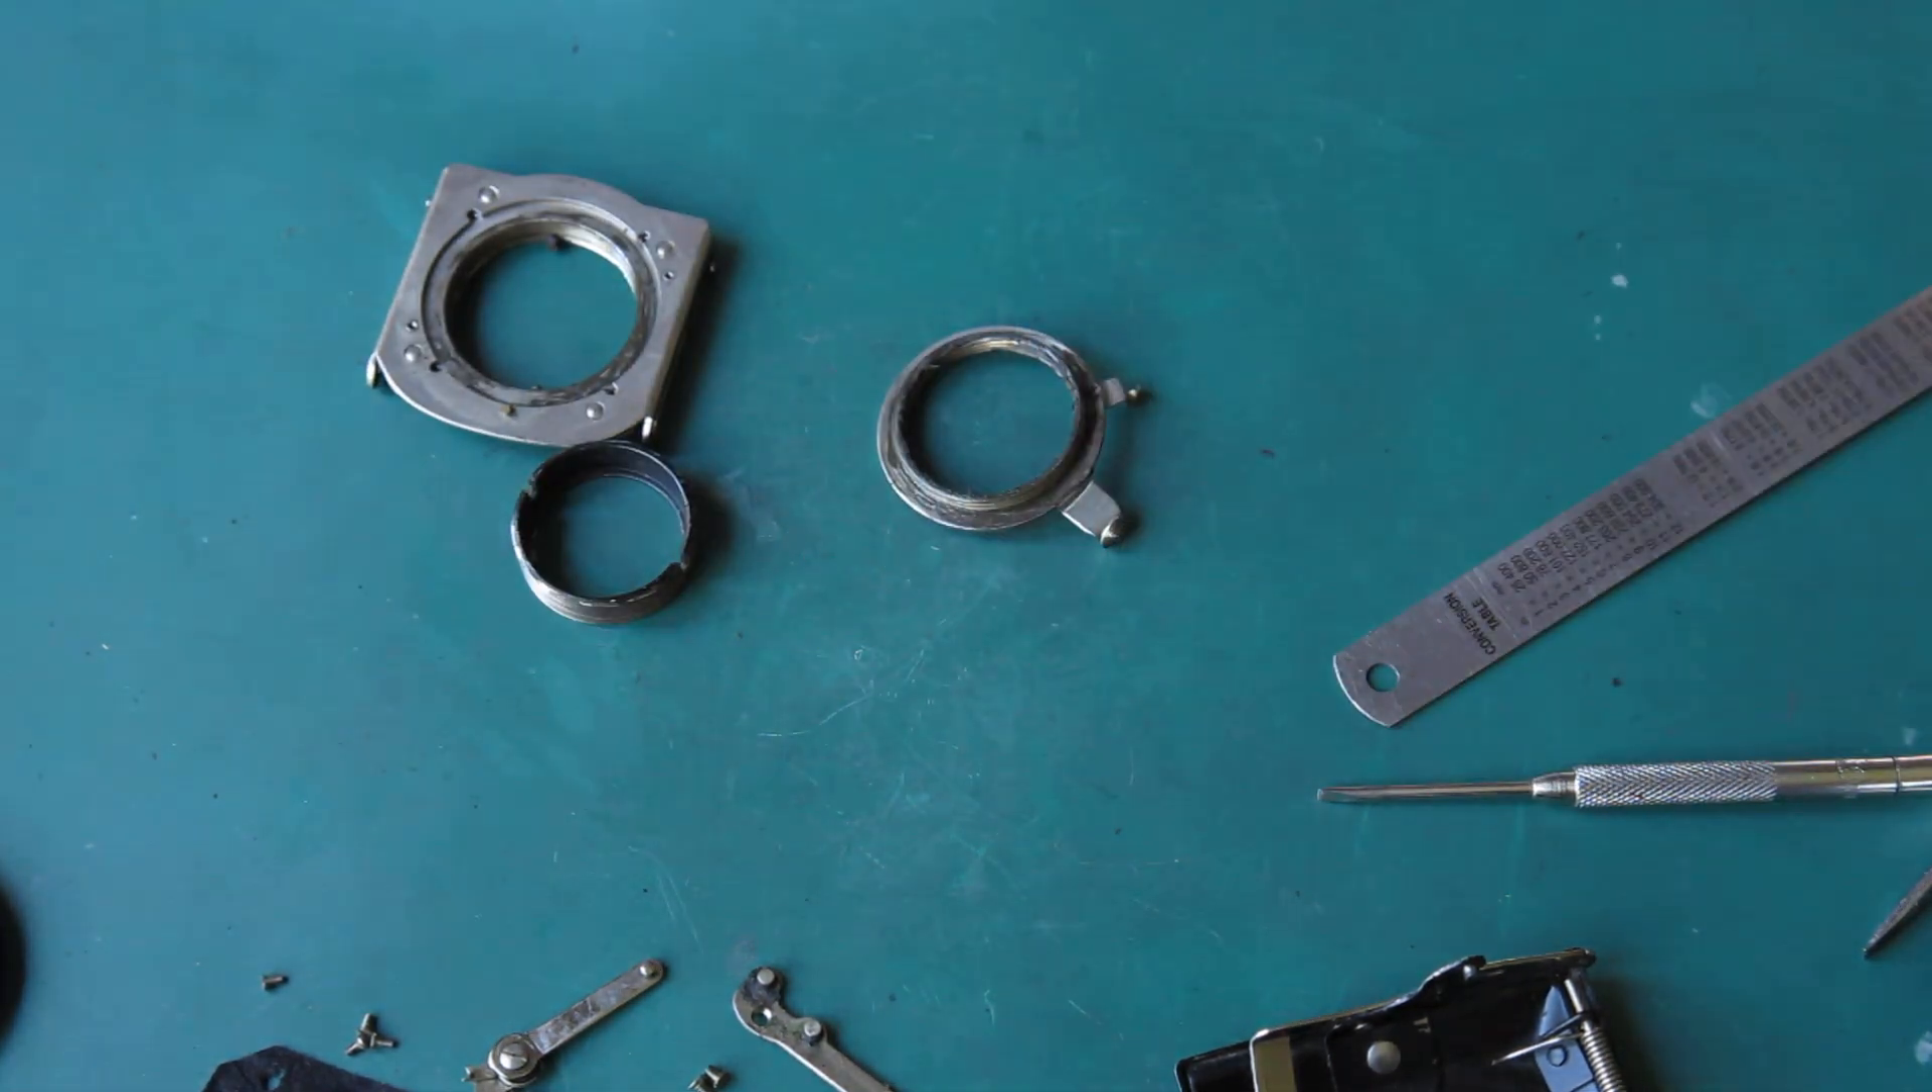So there I've got my three components apart.